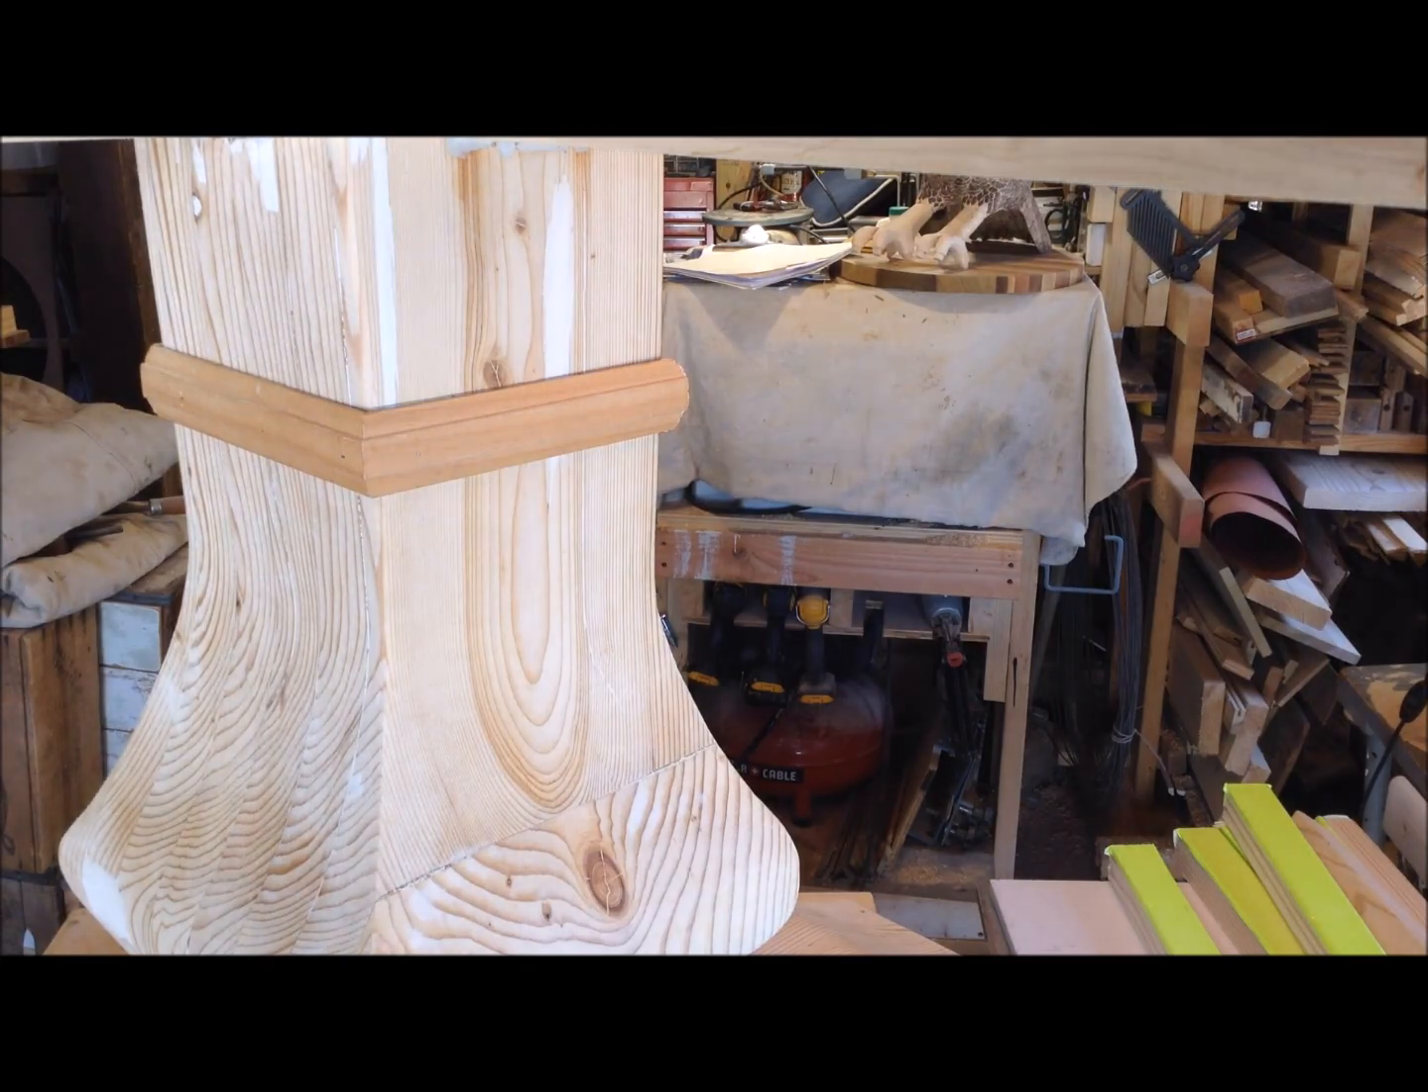So I added this decorative piece of molding to the pedestal and I treated the whole thing with pre-stain.